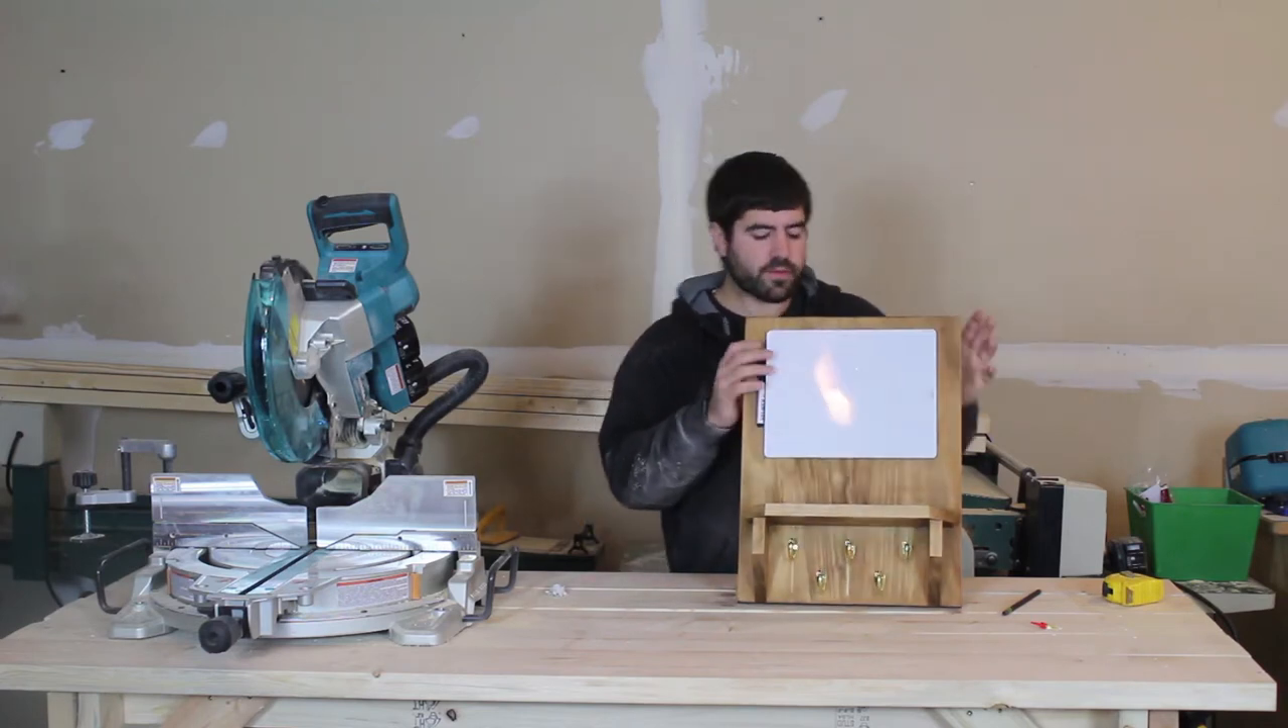Great little reminder board right there, right before you head to your car. Now all we have left to do is hang it on the wall.